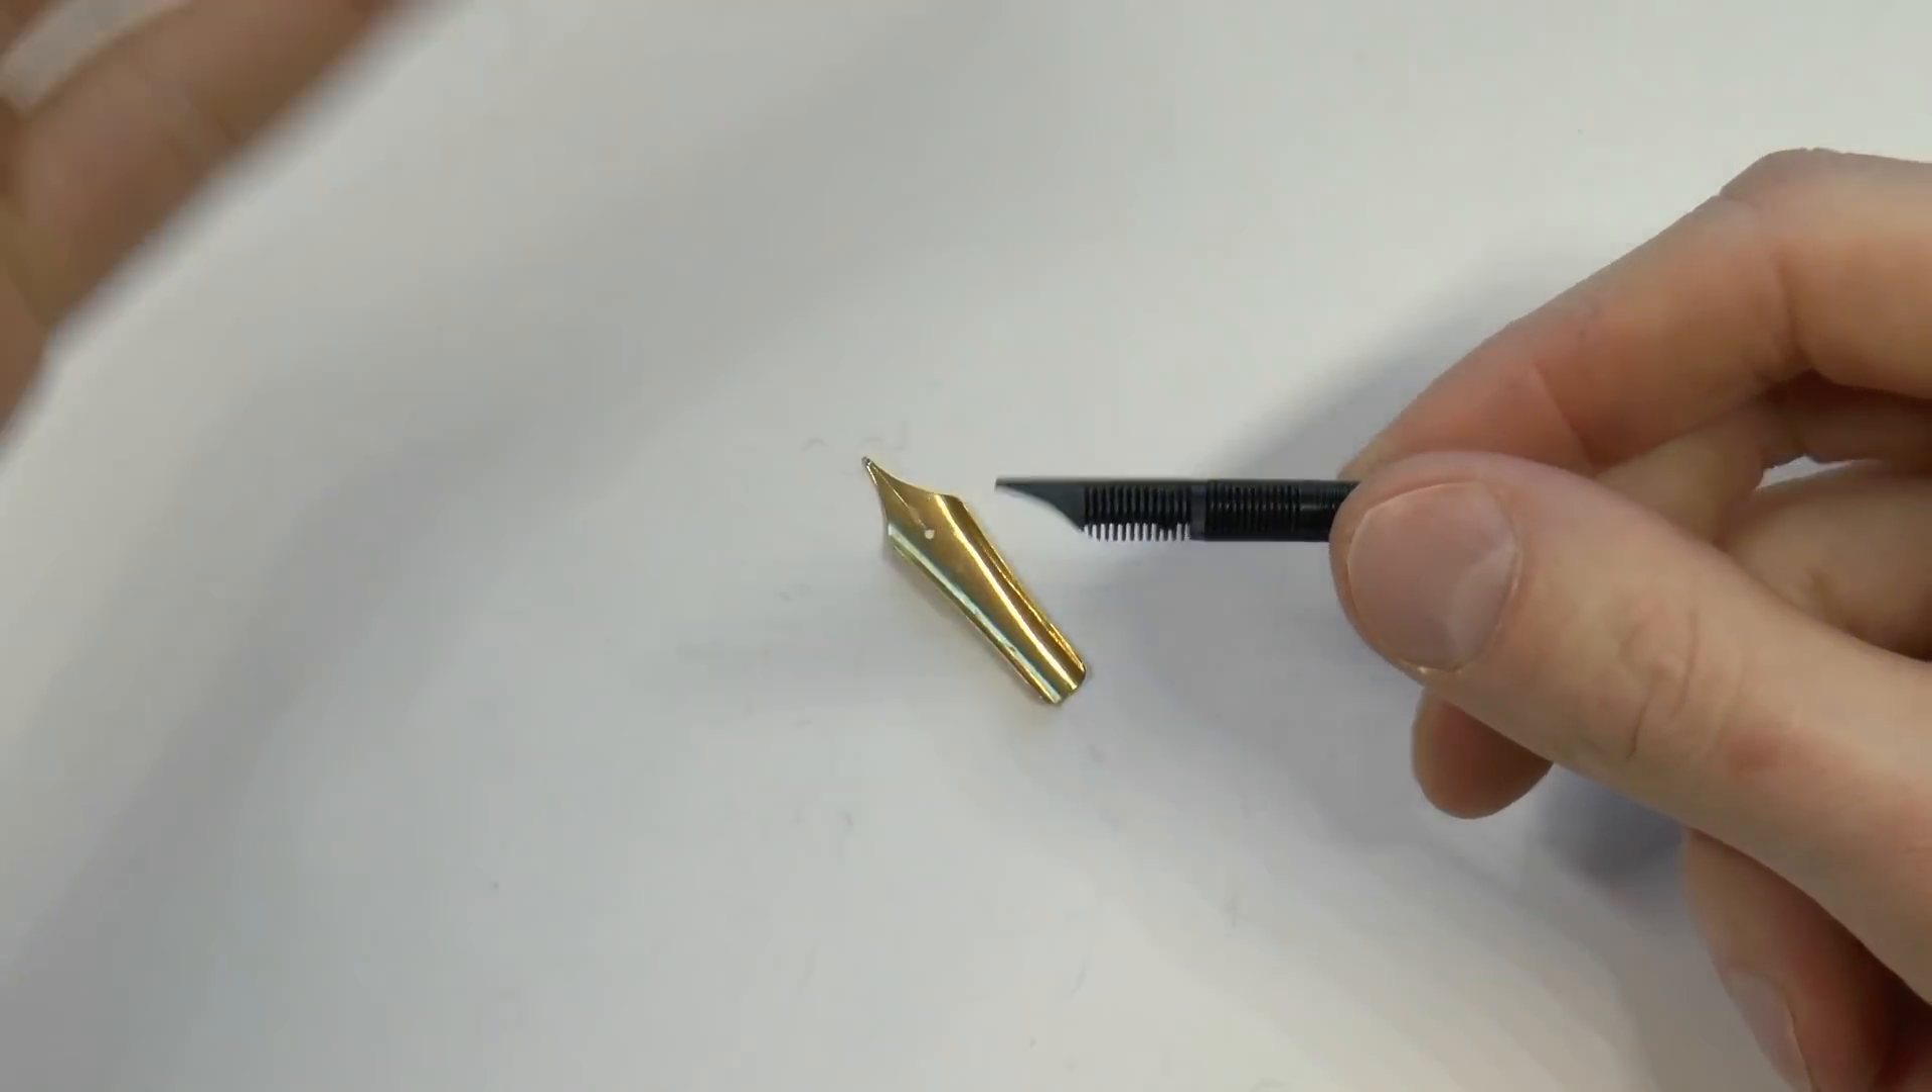Quick, sharp pull, and you've got the nib and feed separated.